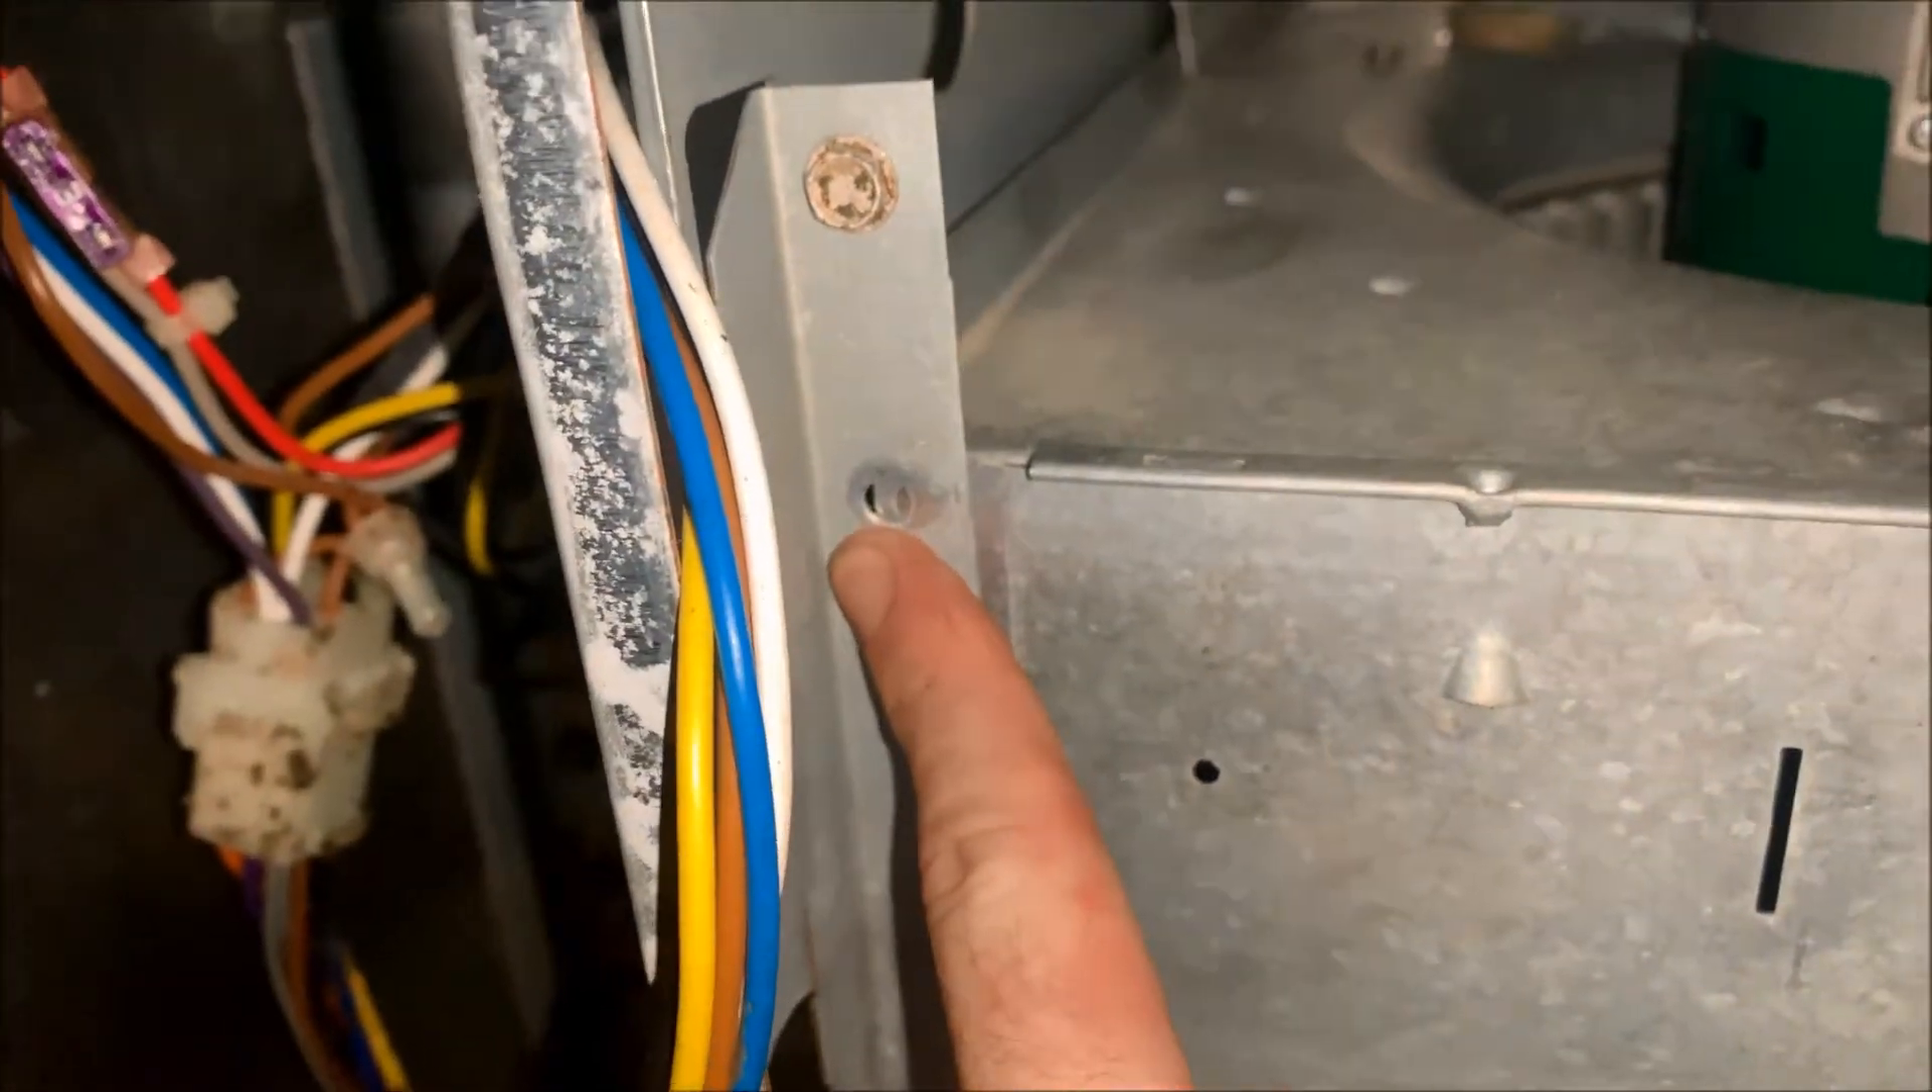So I have the top bolt for the bracket in.